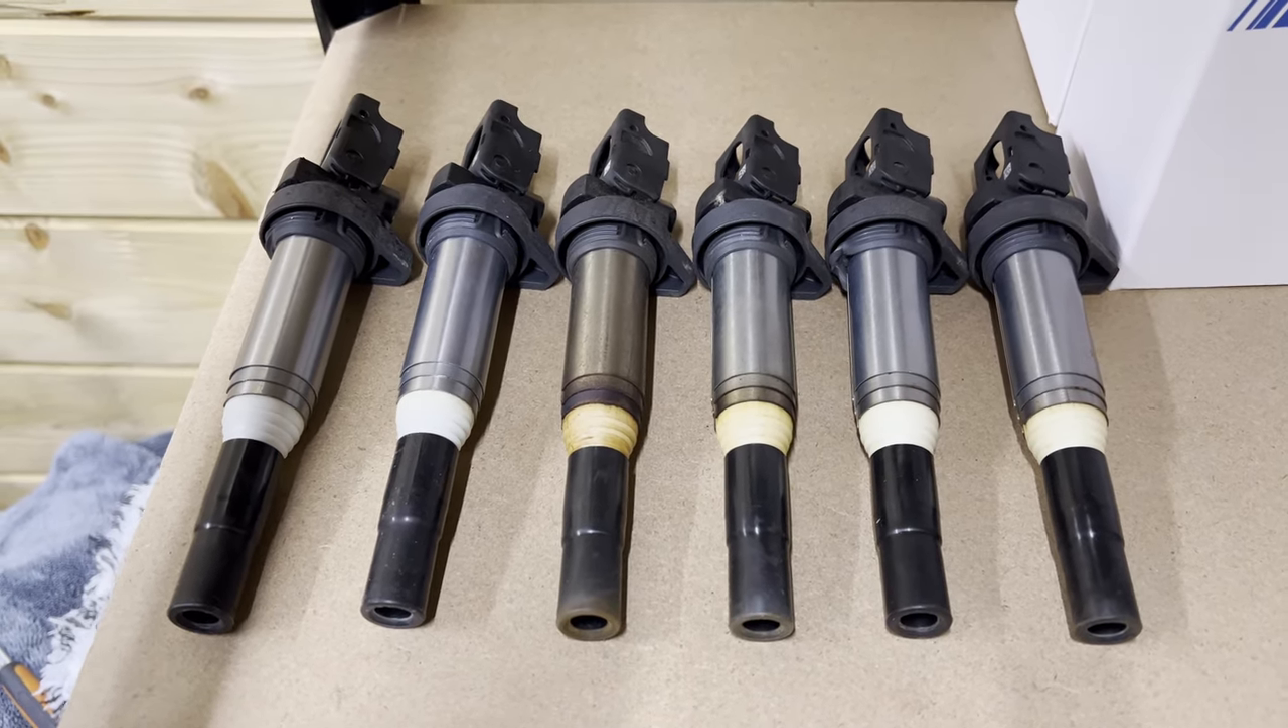And that's one coil removed And that's all six coils removed.